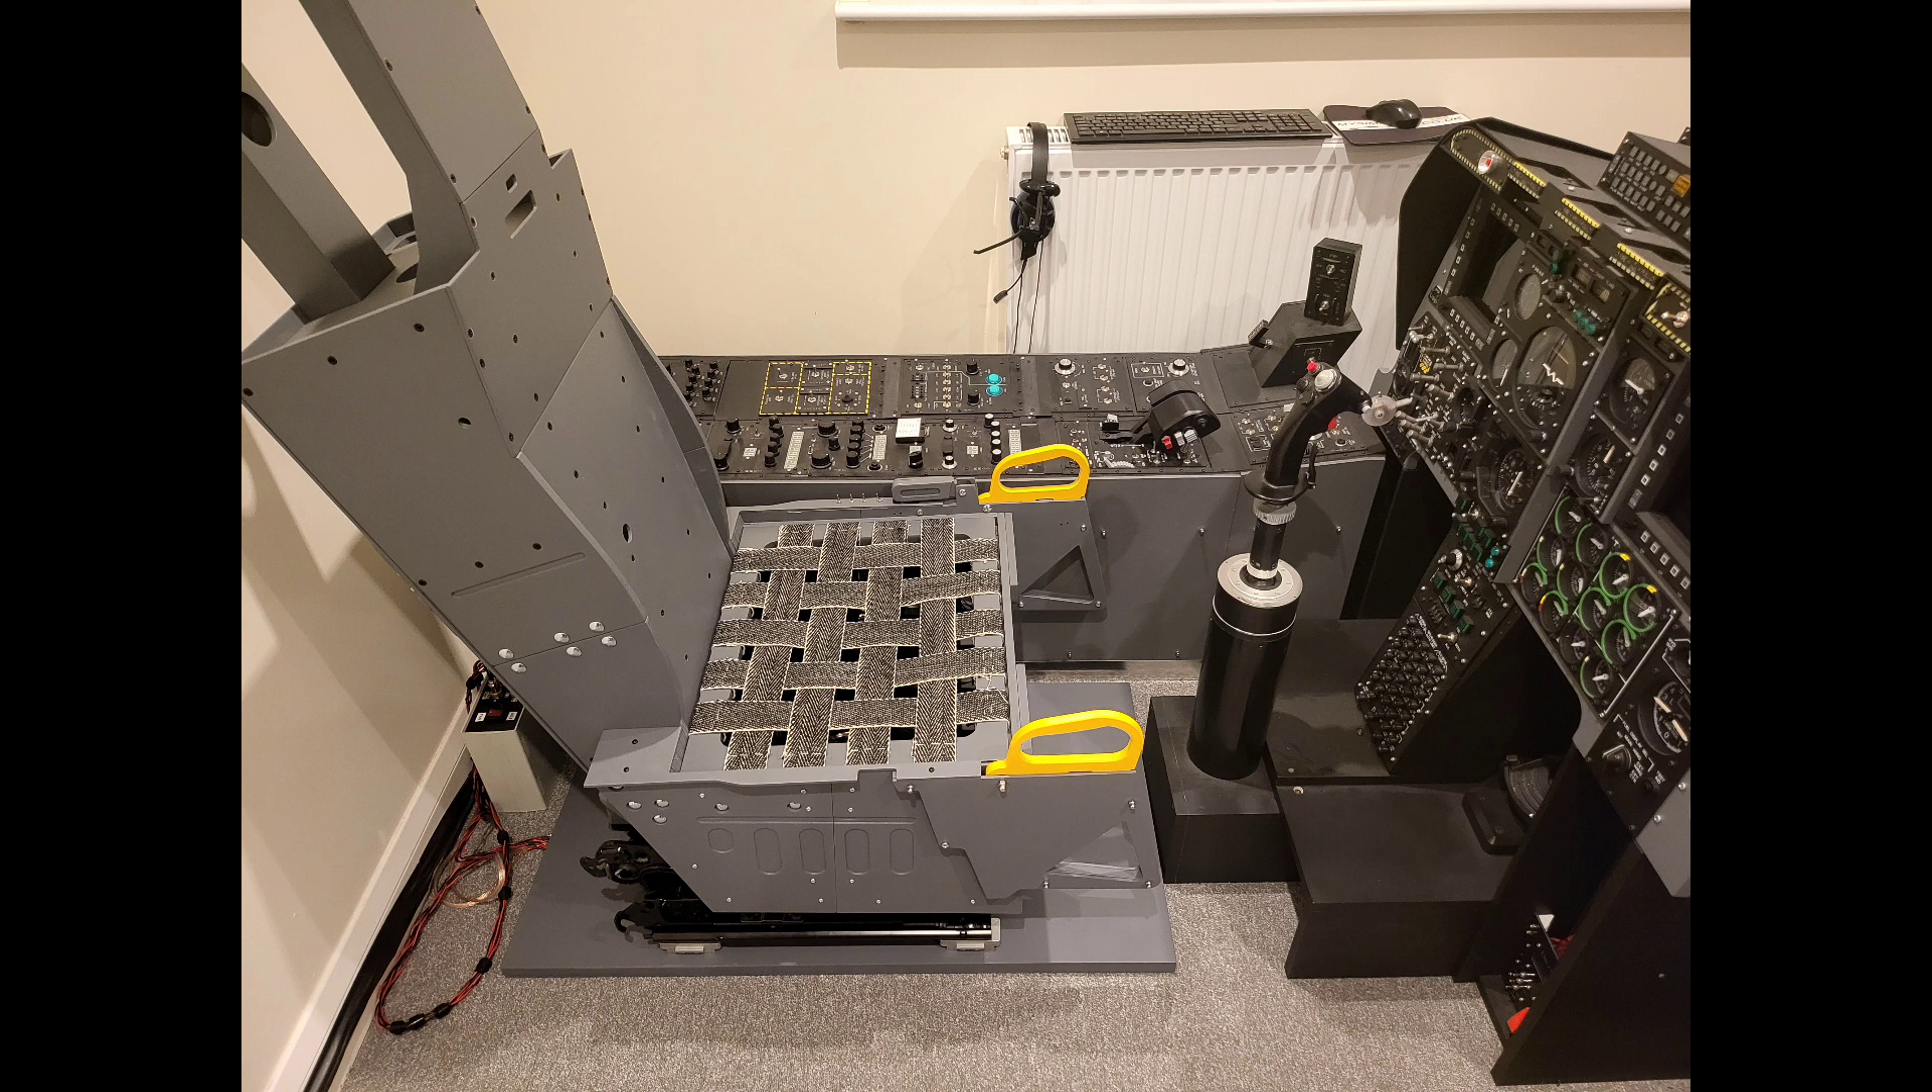So that's the main construction of the flight seat done.